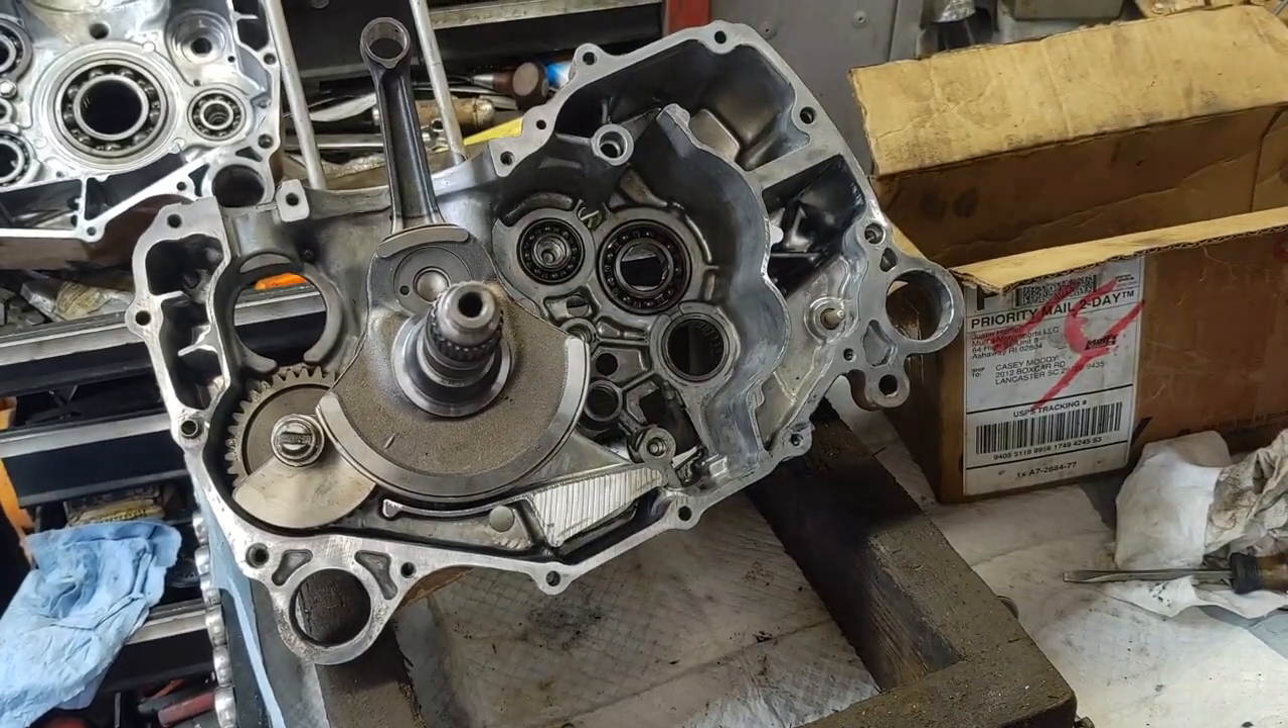All right guys got the crank pressed in there actually kind of upside down now.